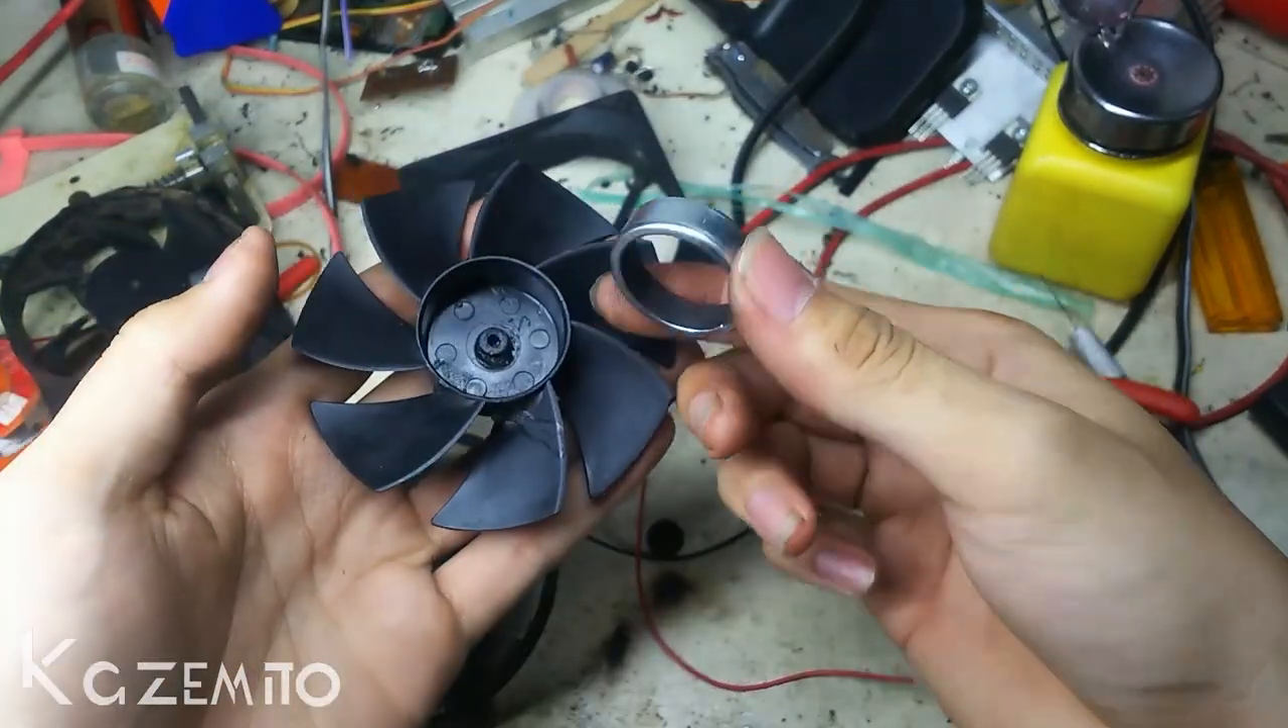So here is the magnet already removed from this blade.